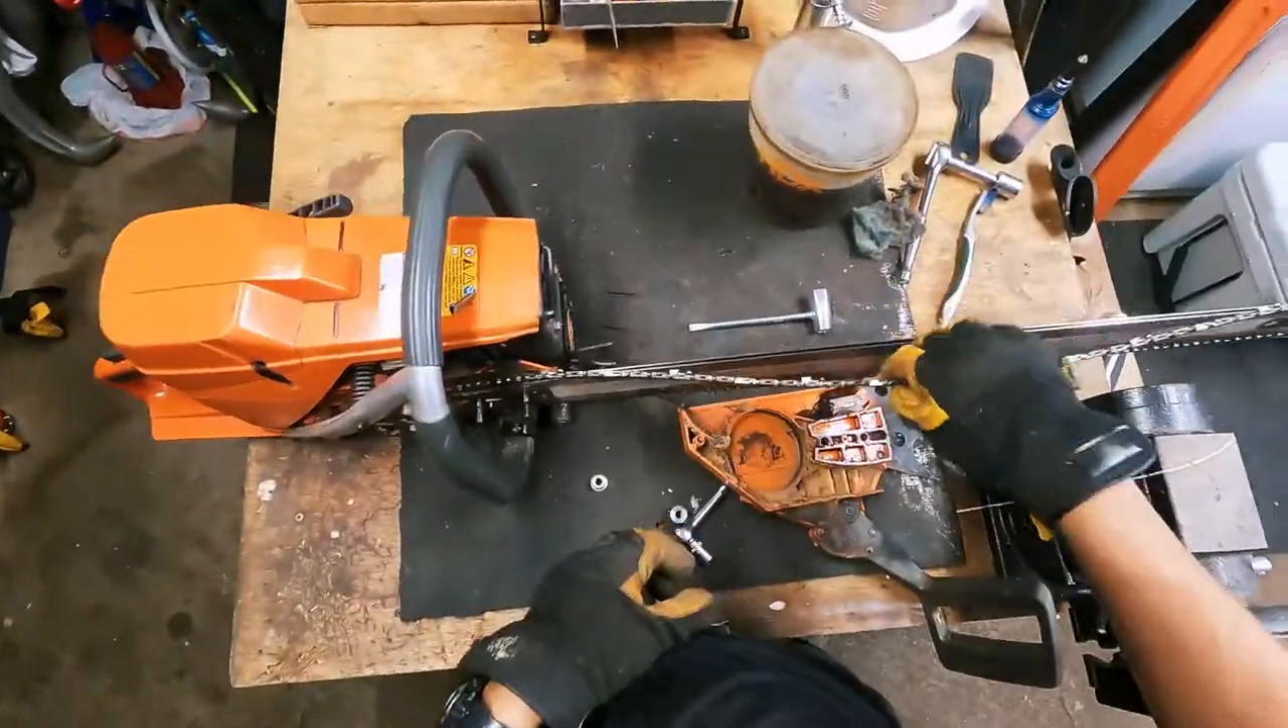Okay we got the cover off.